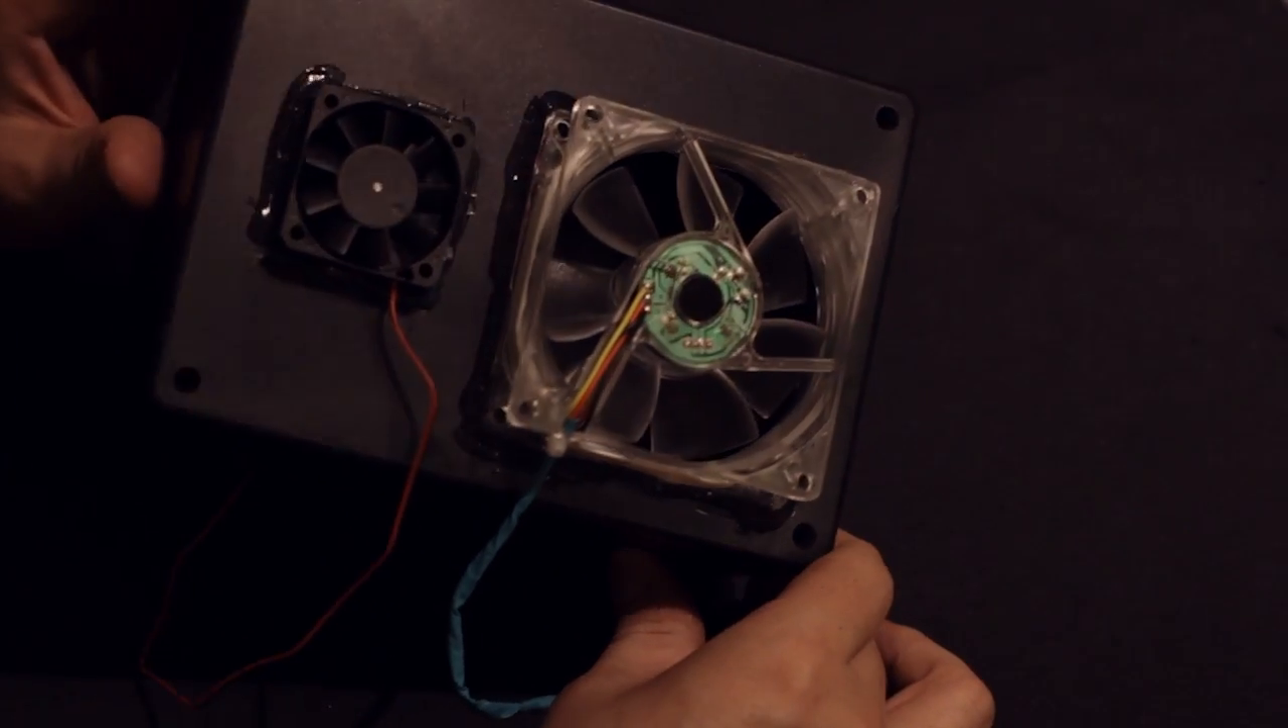And here's our unit with the two fans mounted right on top.